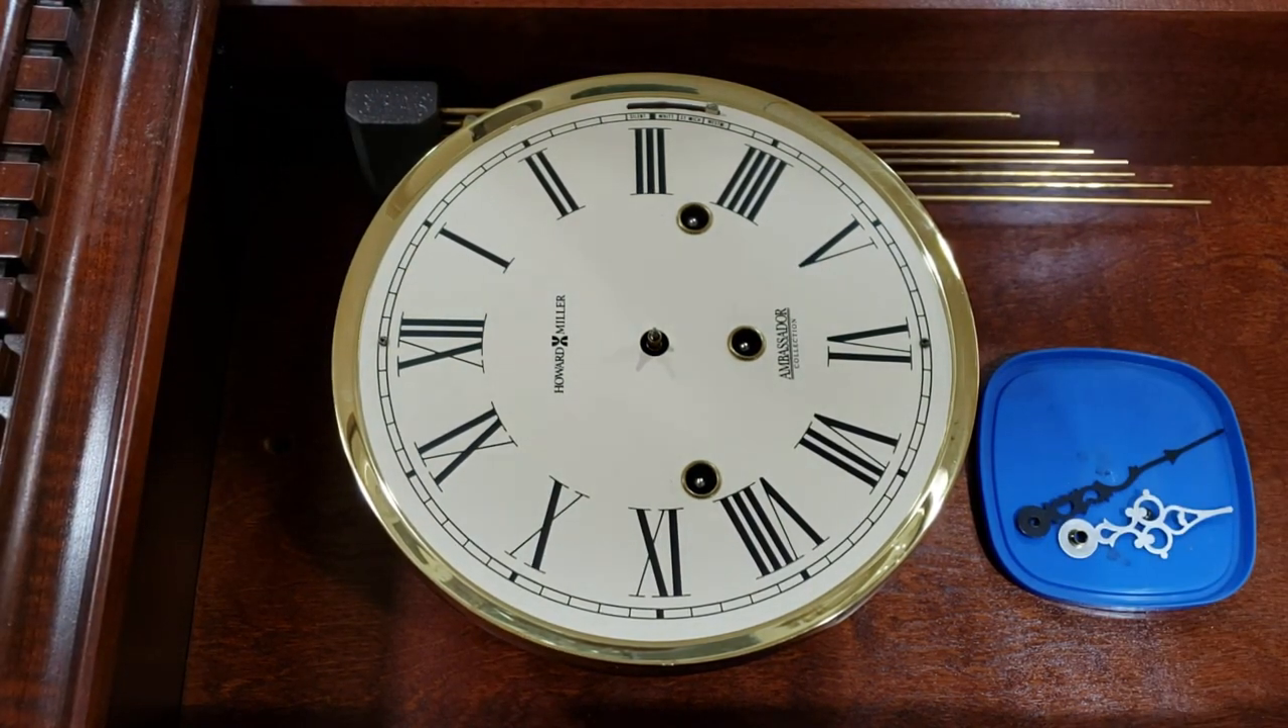So, we got the hands off.